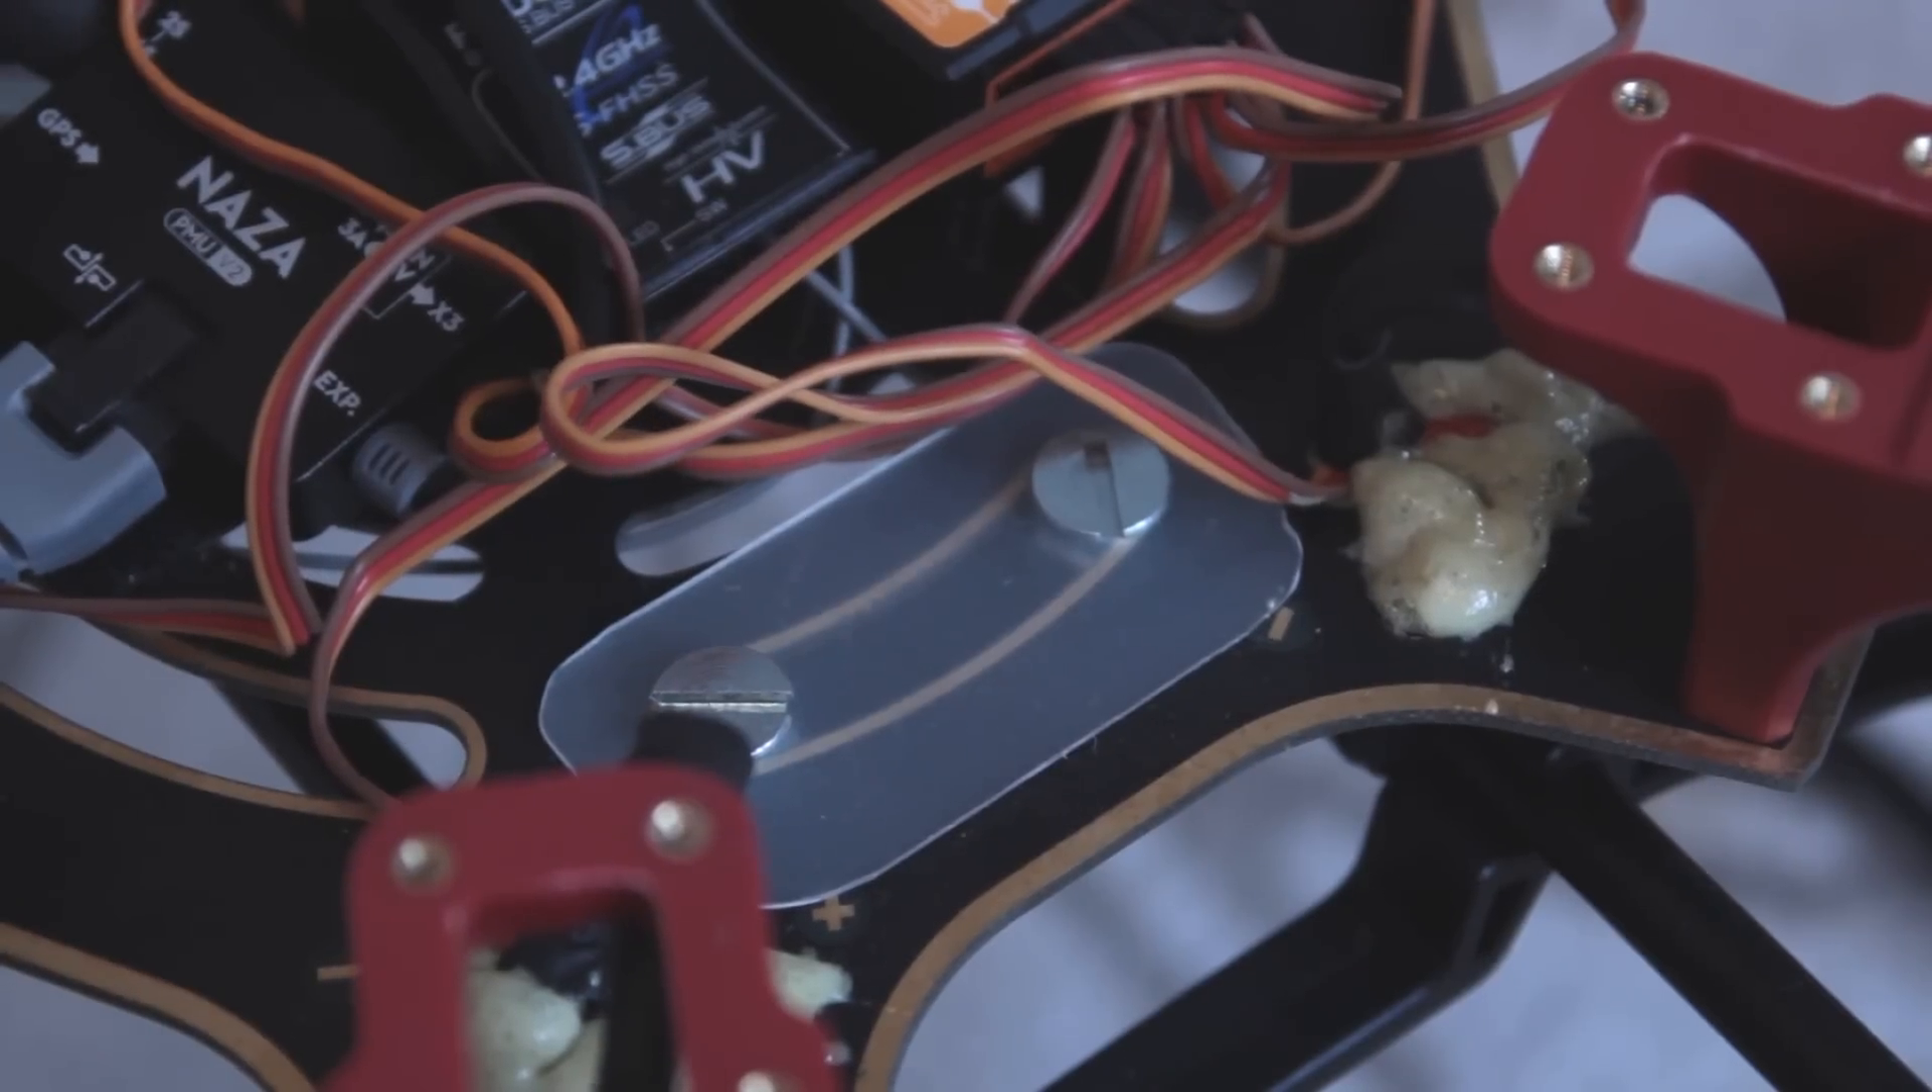Here is the inside of the DJI bottom plate where you can see I've used a piece of strong plastic to distribute the weight and I've put the bolts through it.